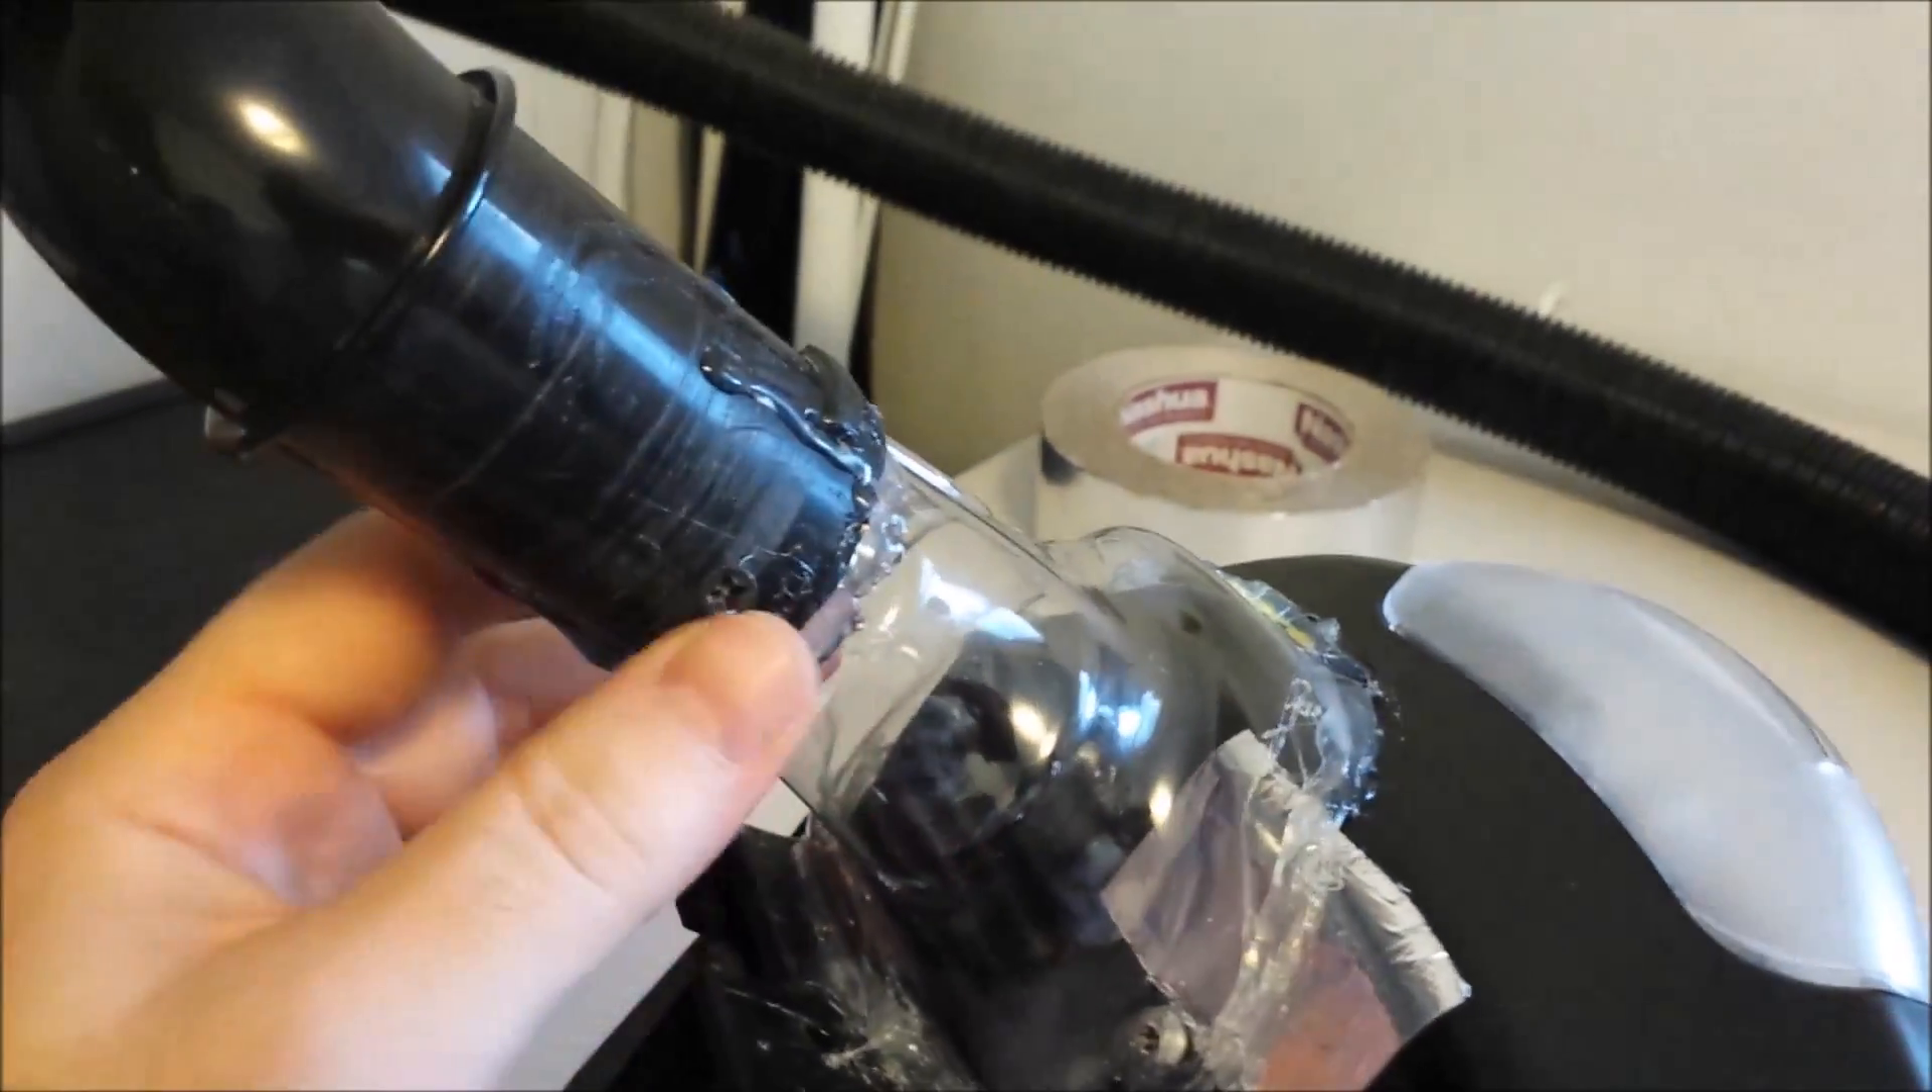Over here I did attach the hose to the top of the glass cleaner bottle.